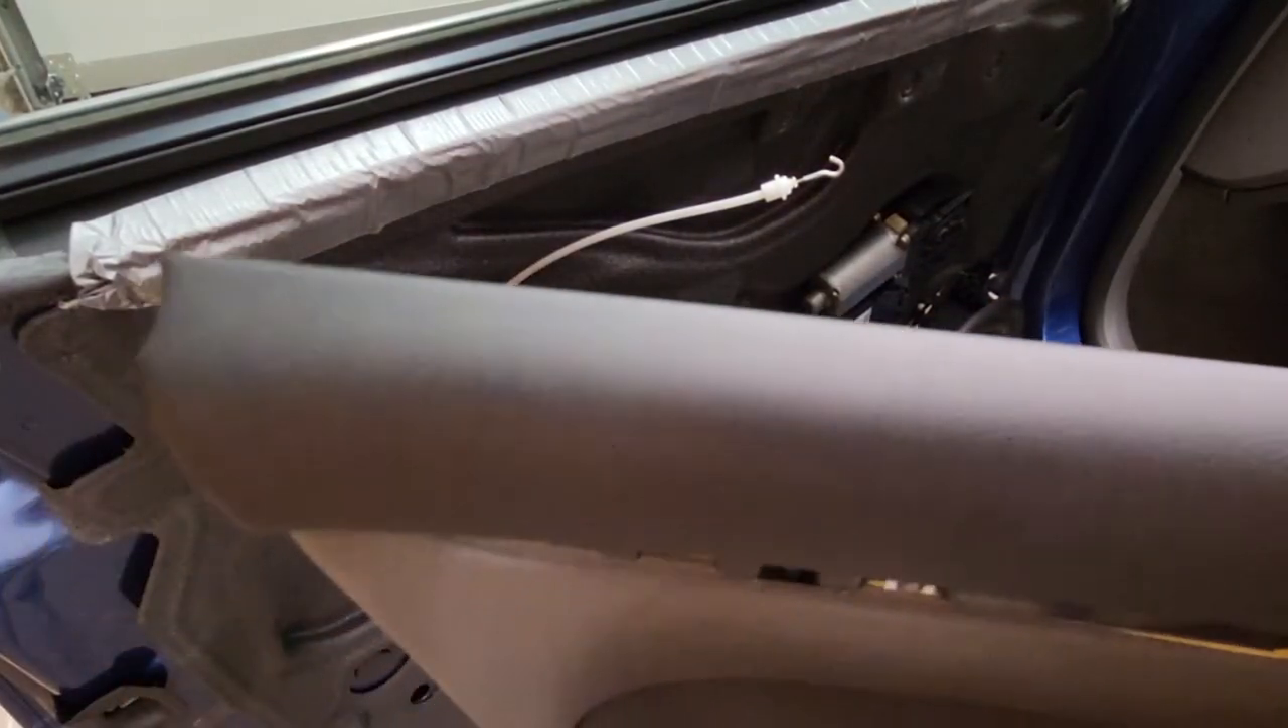And then our door panel is now free and you can access the back of the door to do whatever it is you need to do.